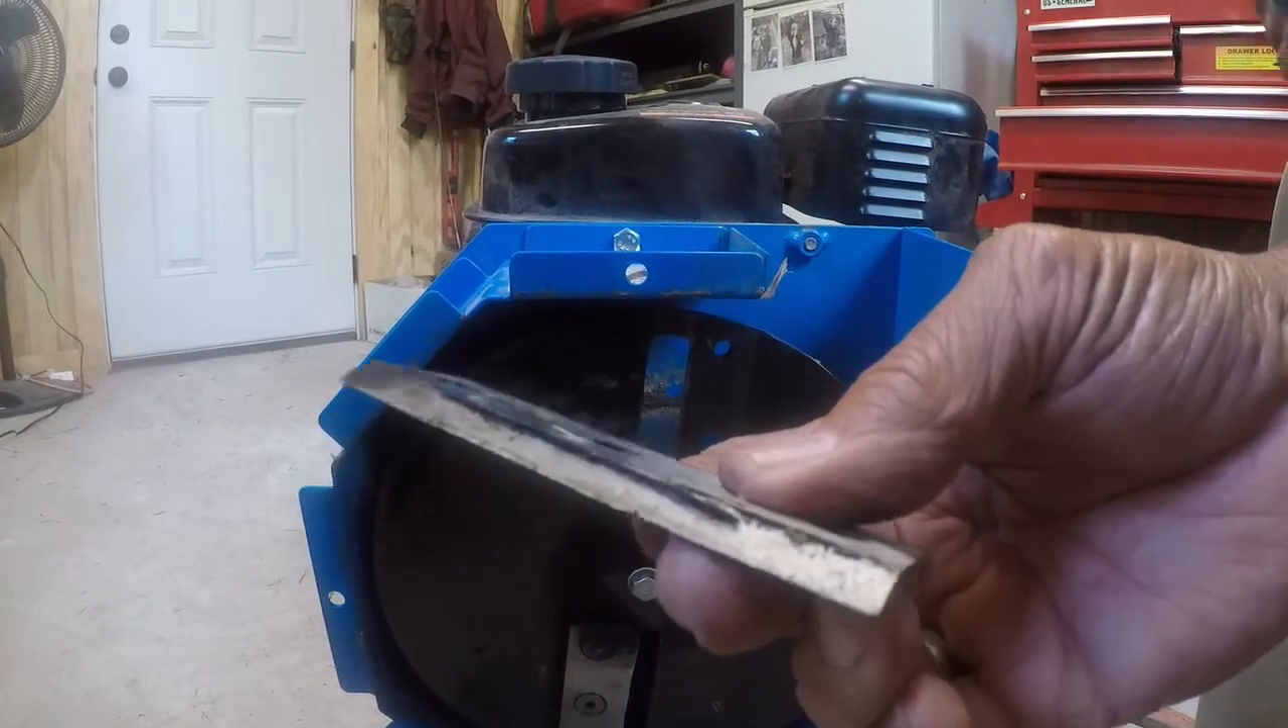So we got this blade off.